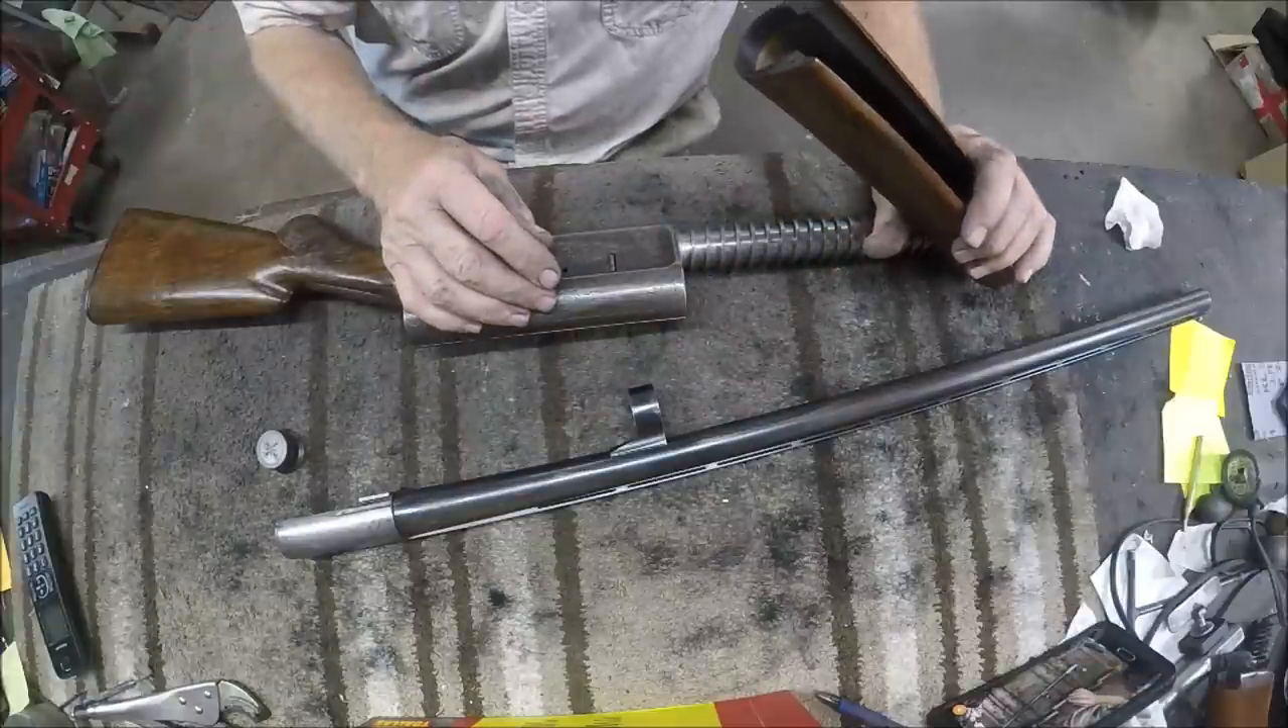I've already pulled the forearm off.